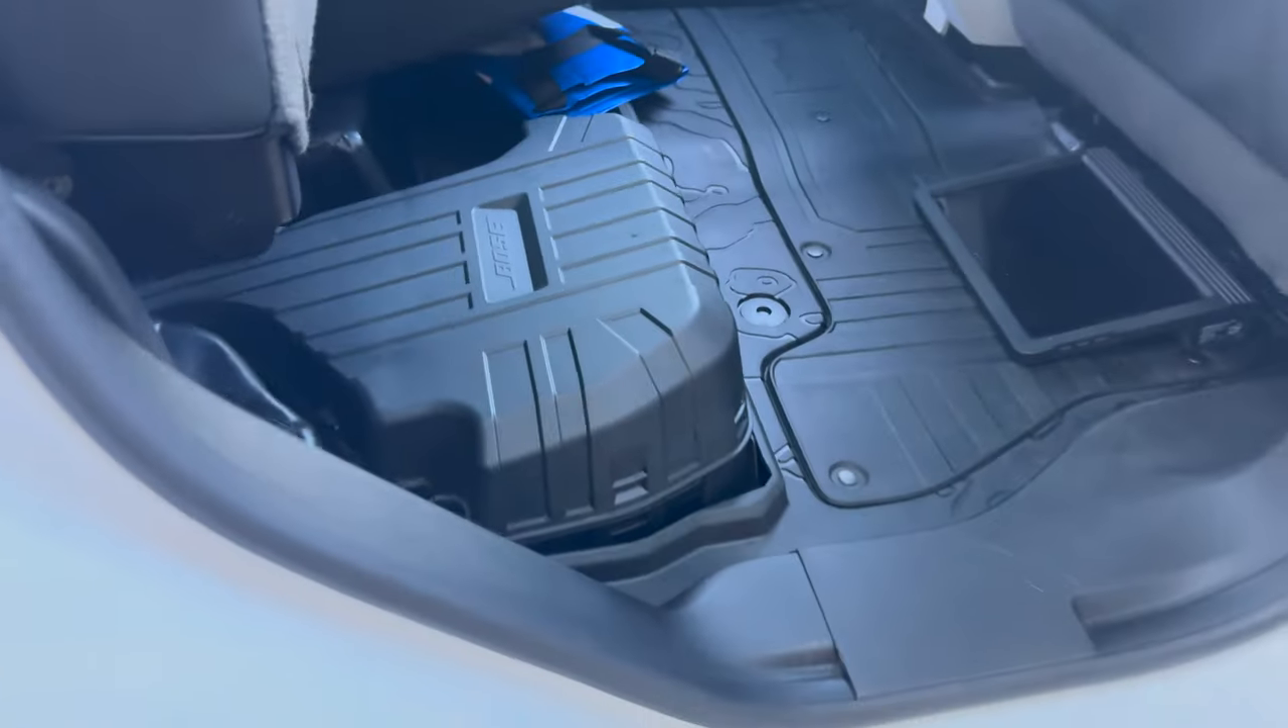So the box is back in, everything's bolted back together. It looks just like factory.